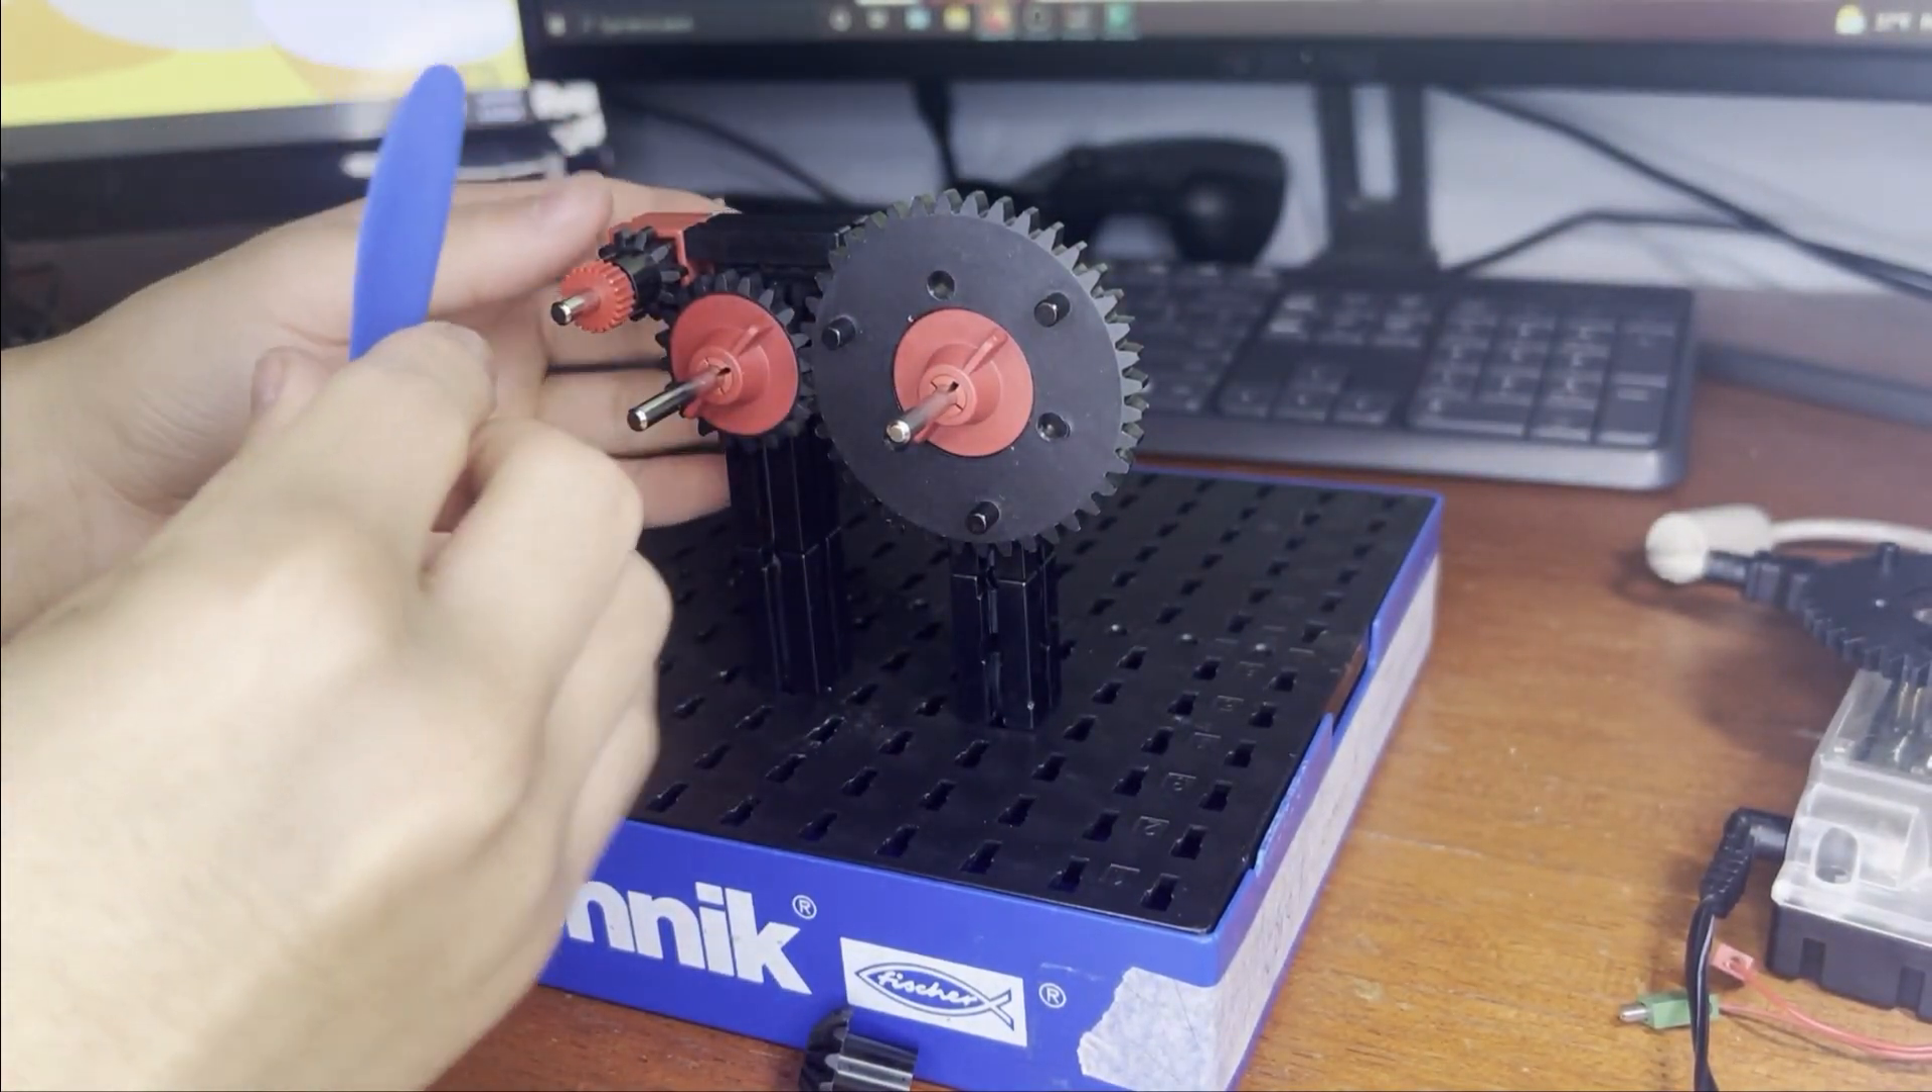Now we've made a gear train with three gears.